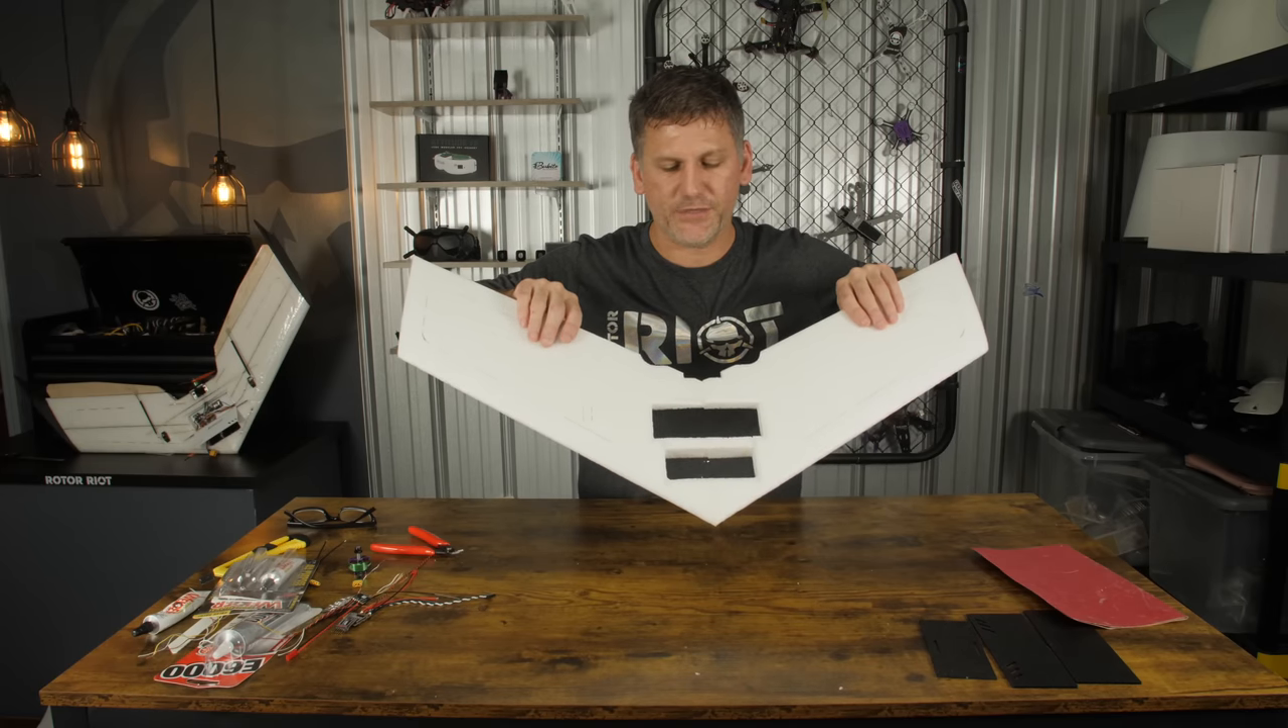Now that our two wing halves have been joined, we can move on to the spar installation.